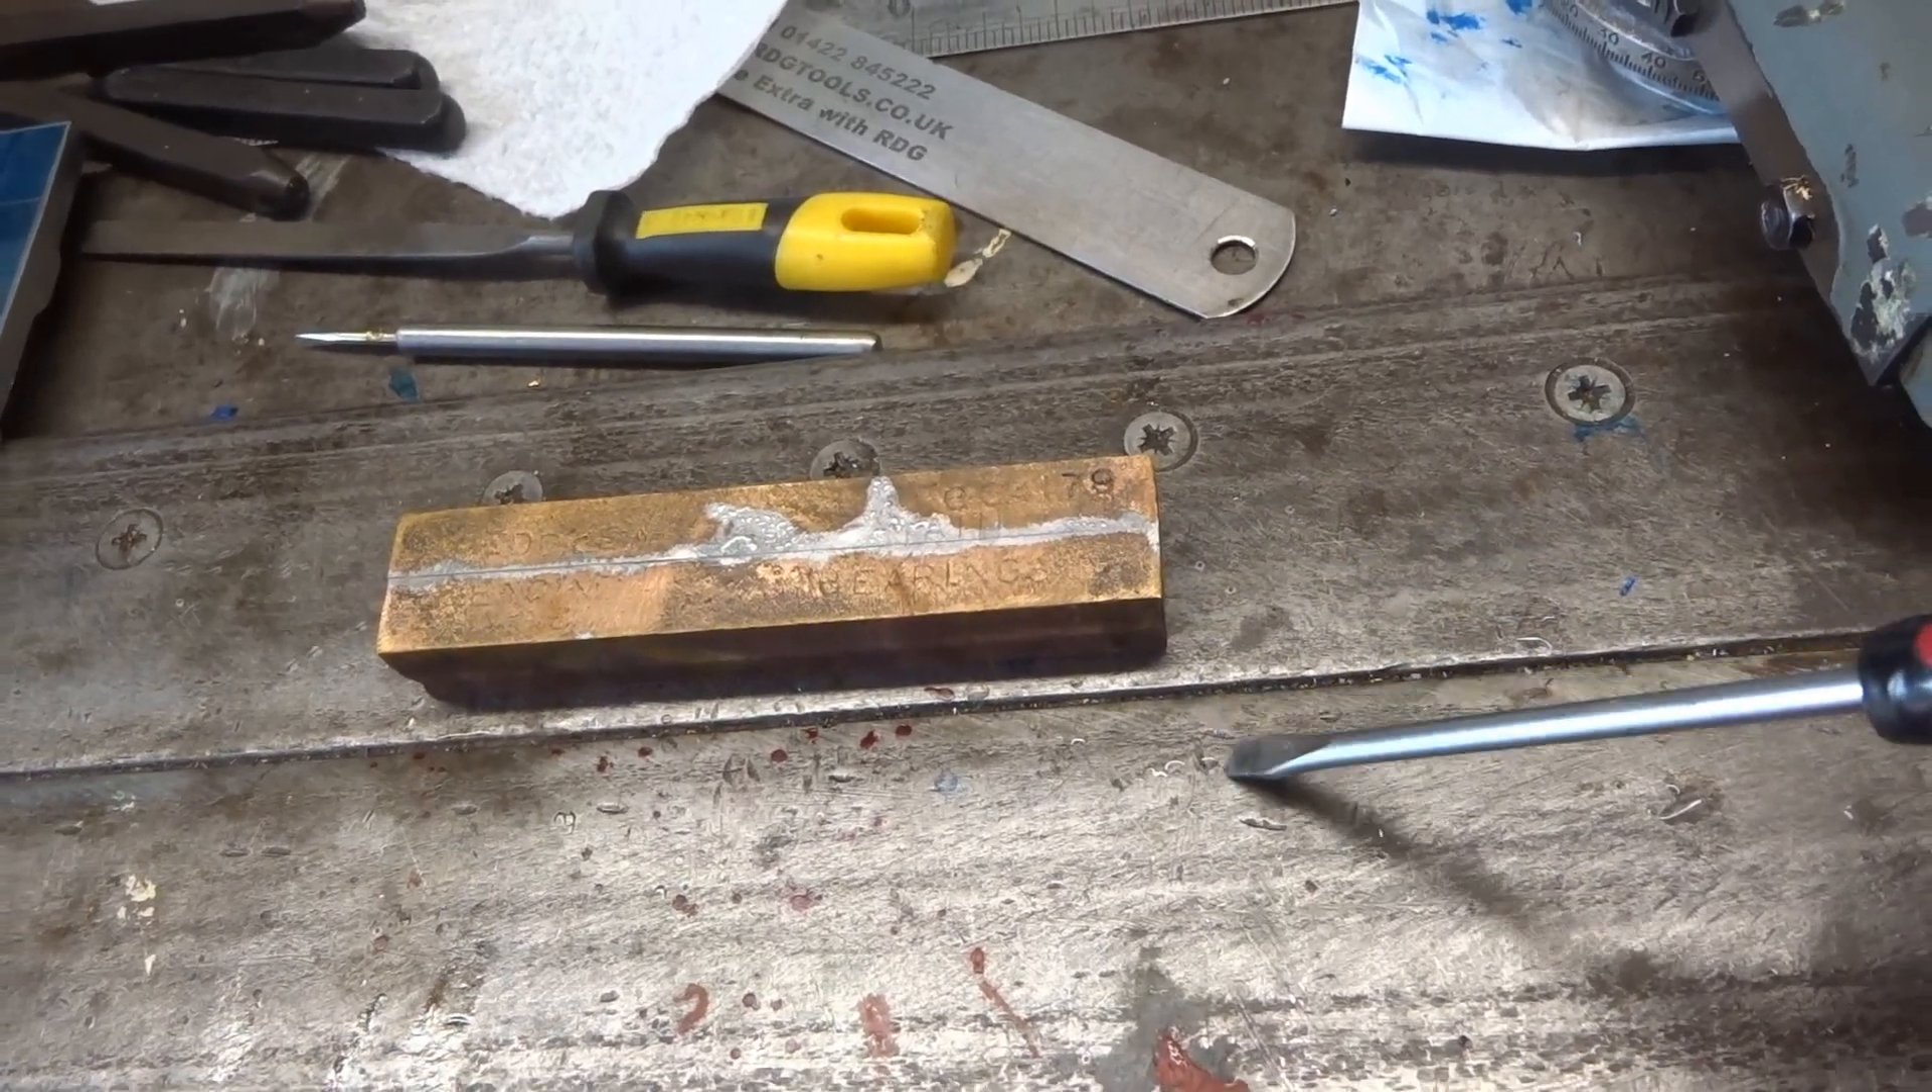Having used the slitting saw to split this bearing brass in two i've now soft soldered the two parts together for the purposes of parting off the various lengths for the bearings and doing the finishing cuts and whatnot.